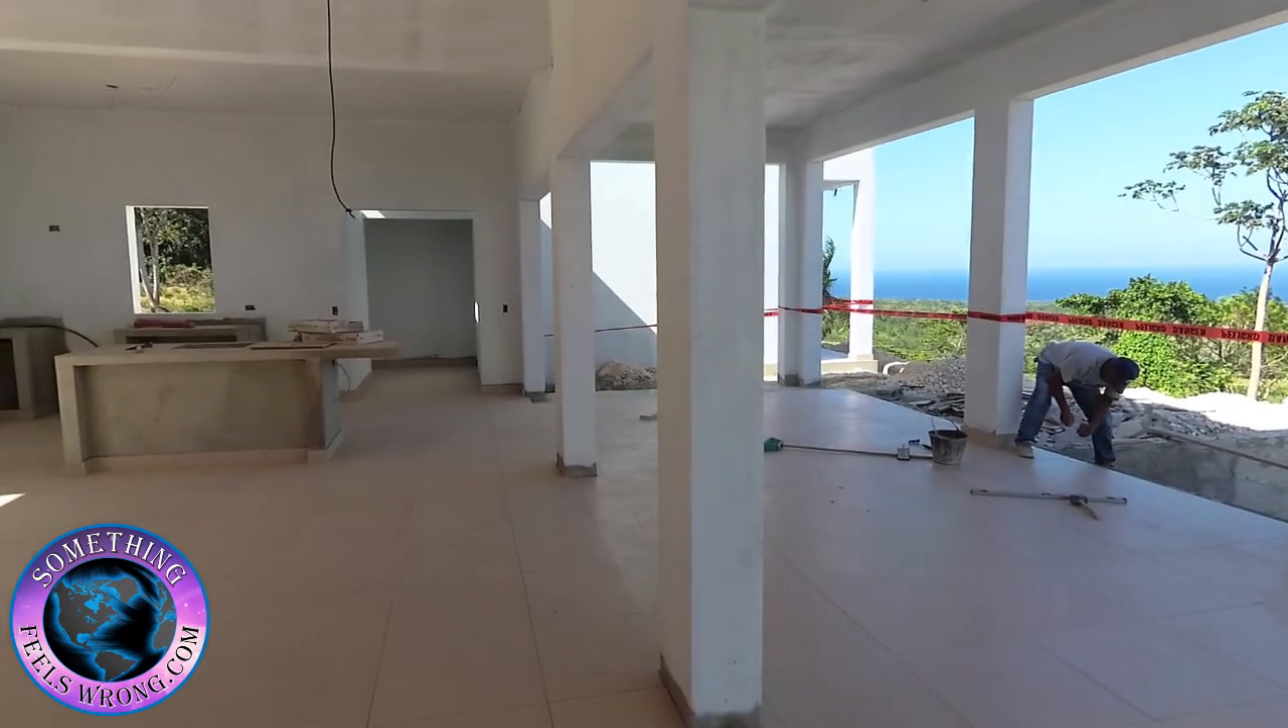Um these good folks uh they've just finished laying down tile.